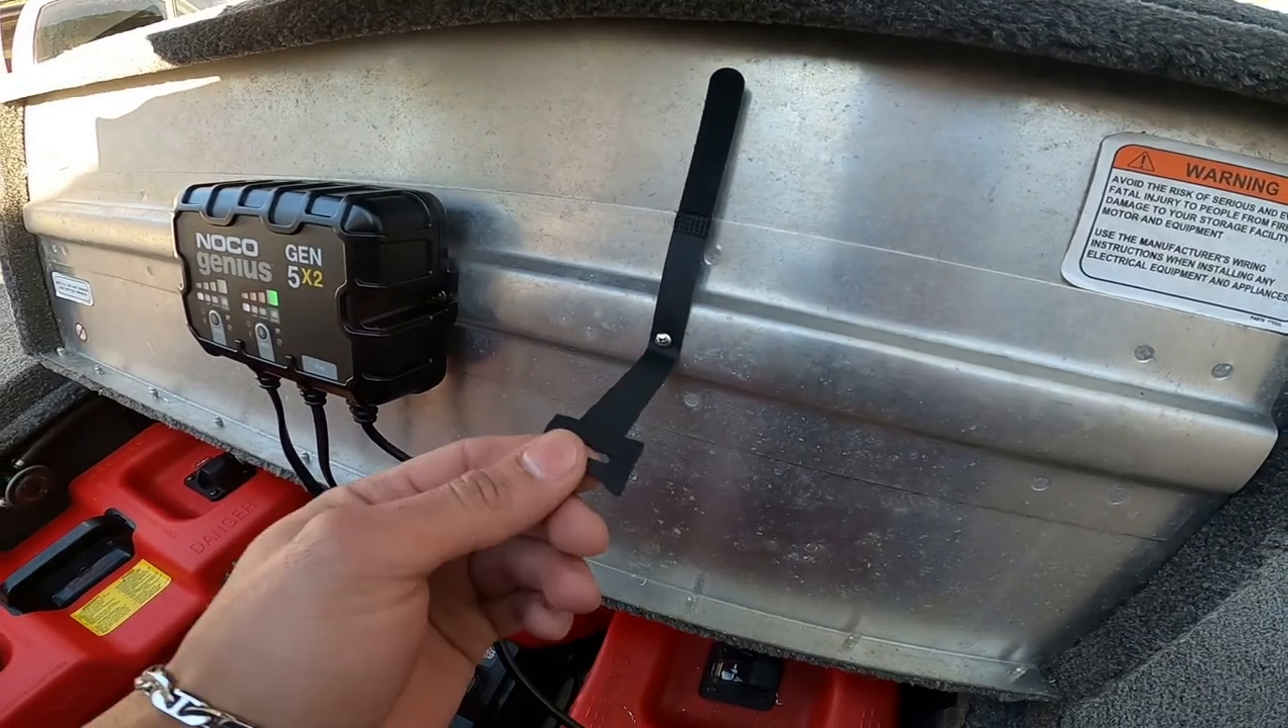All right, and on the side you can see I put a little velcro velcro strap on there.